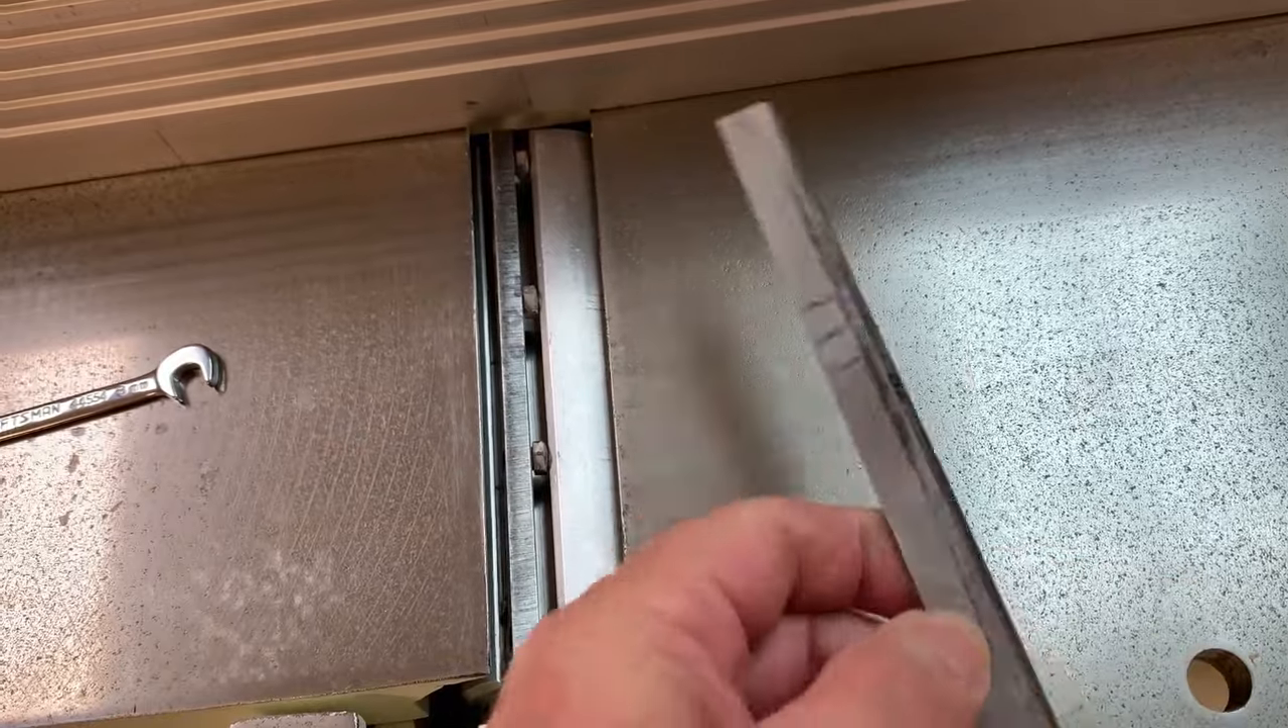And as you see, there's the knife, uh, taken out.